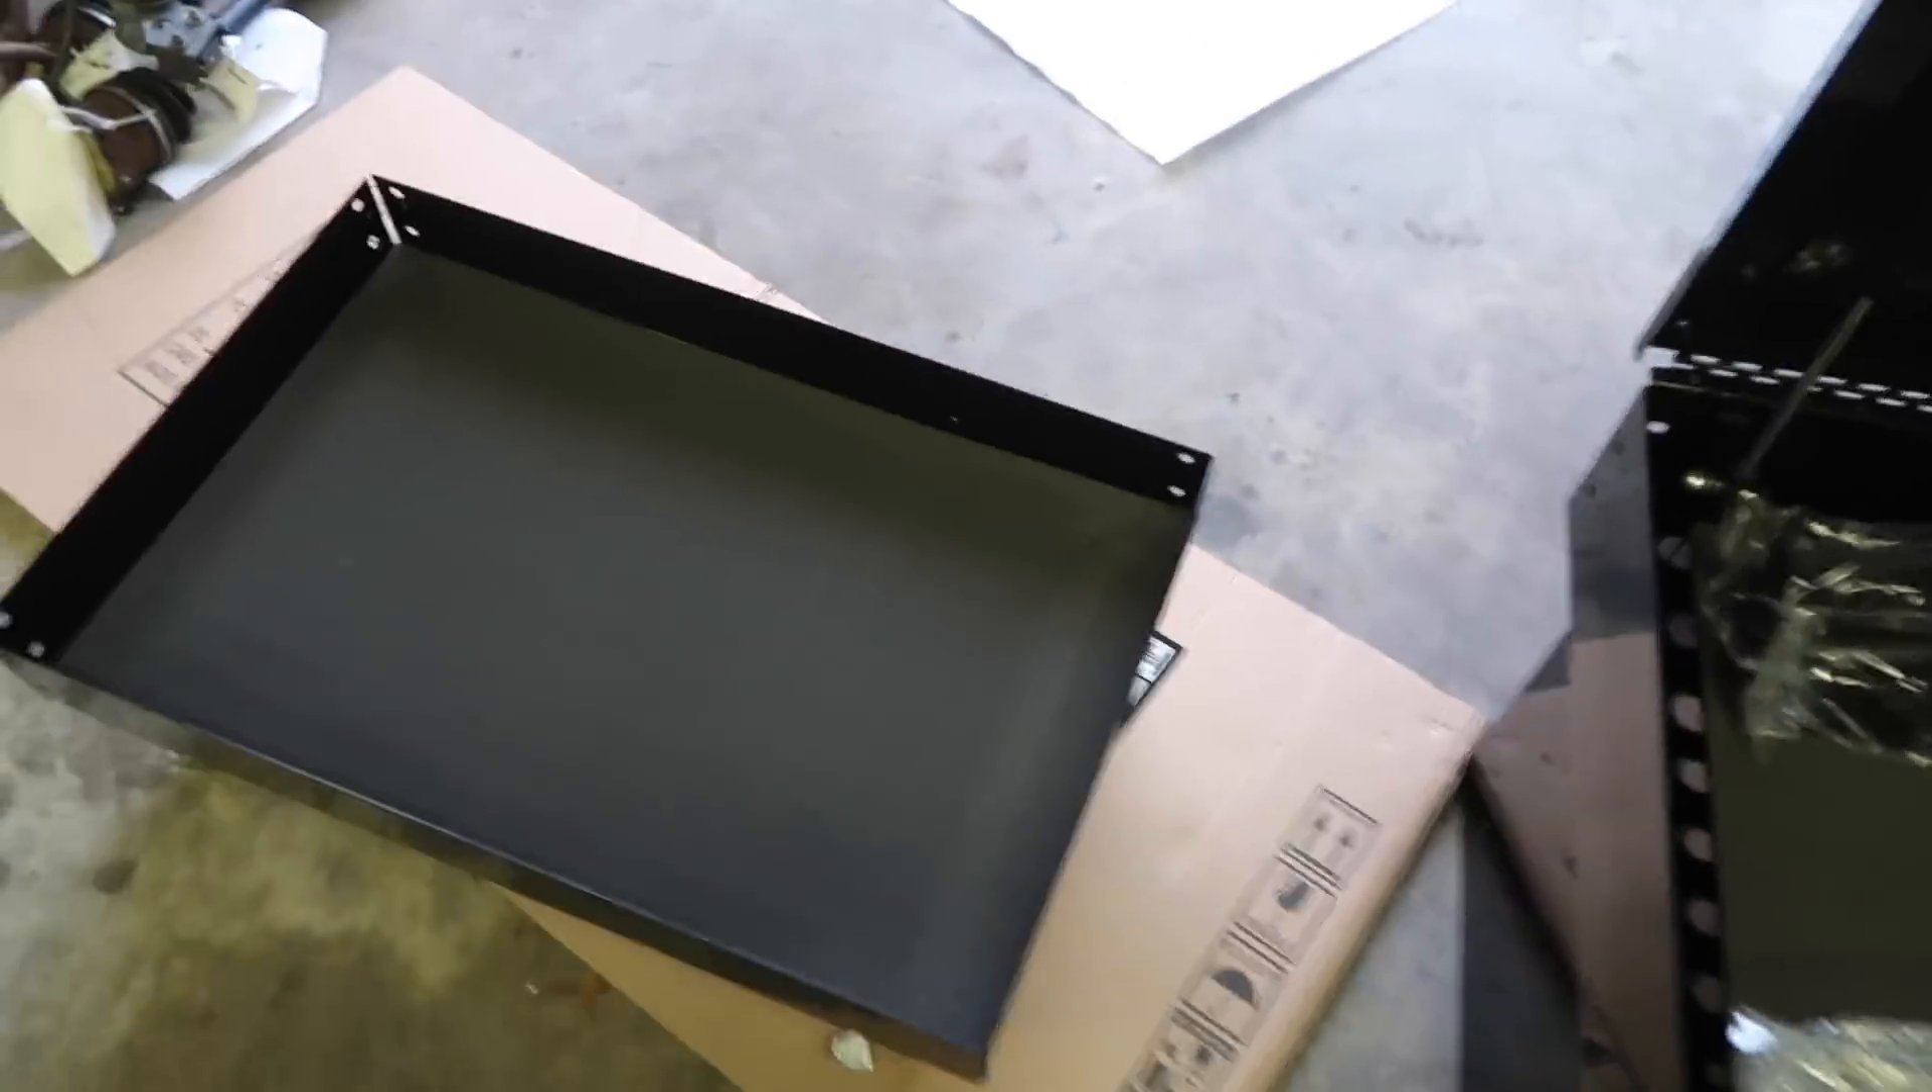I got the bottom cart put together now it just needs the legs for the actual box to sit on.